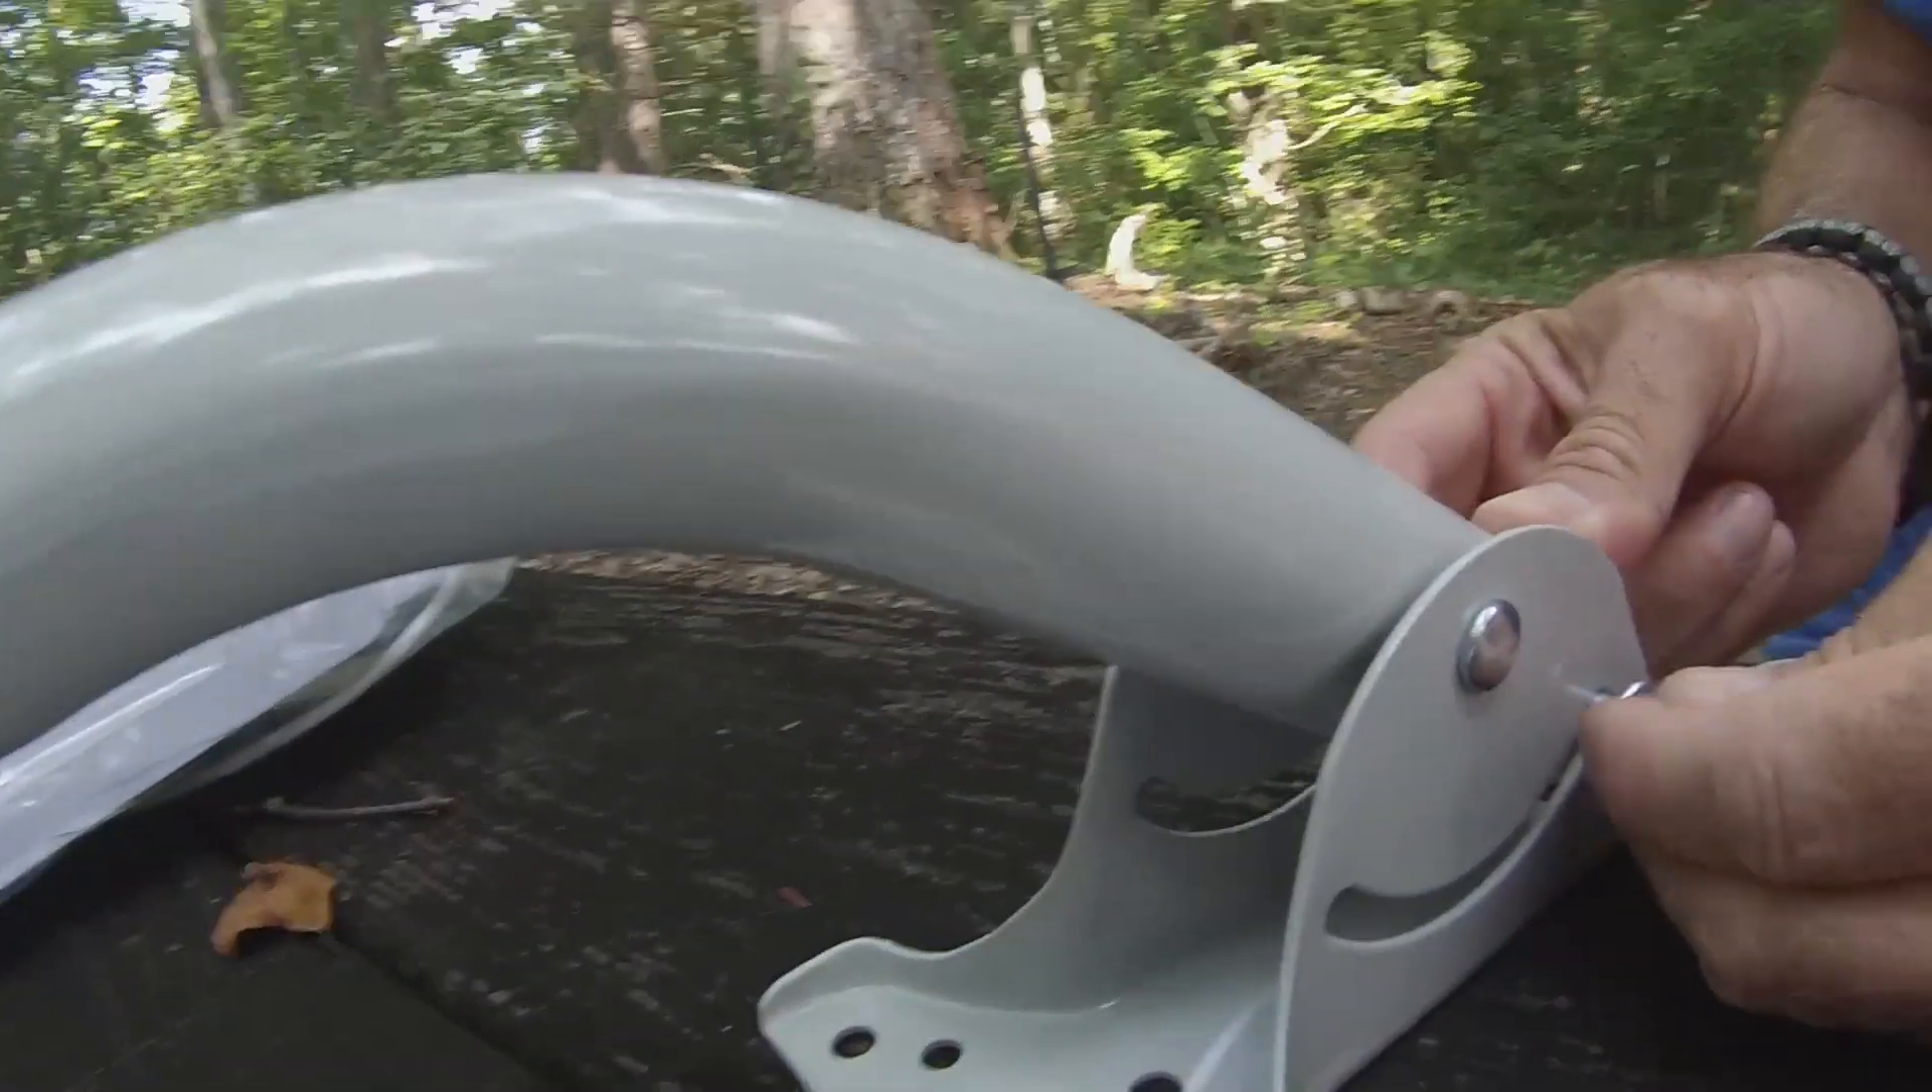Here I've already installed the pivot bolt that the mounting arm pivots around on the base.